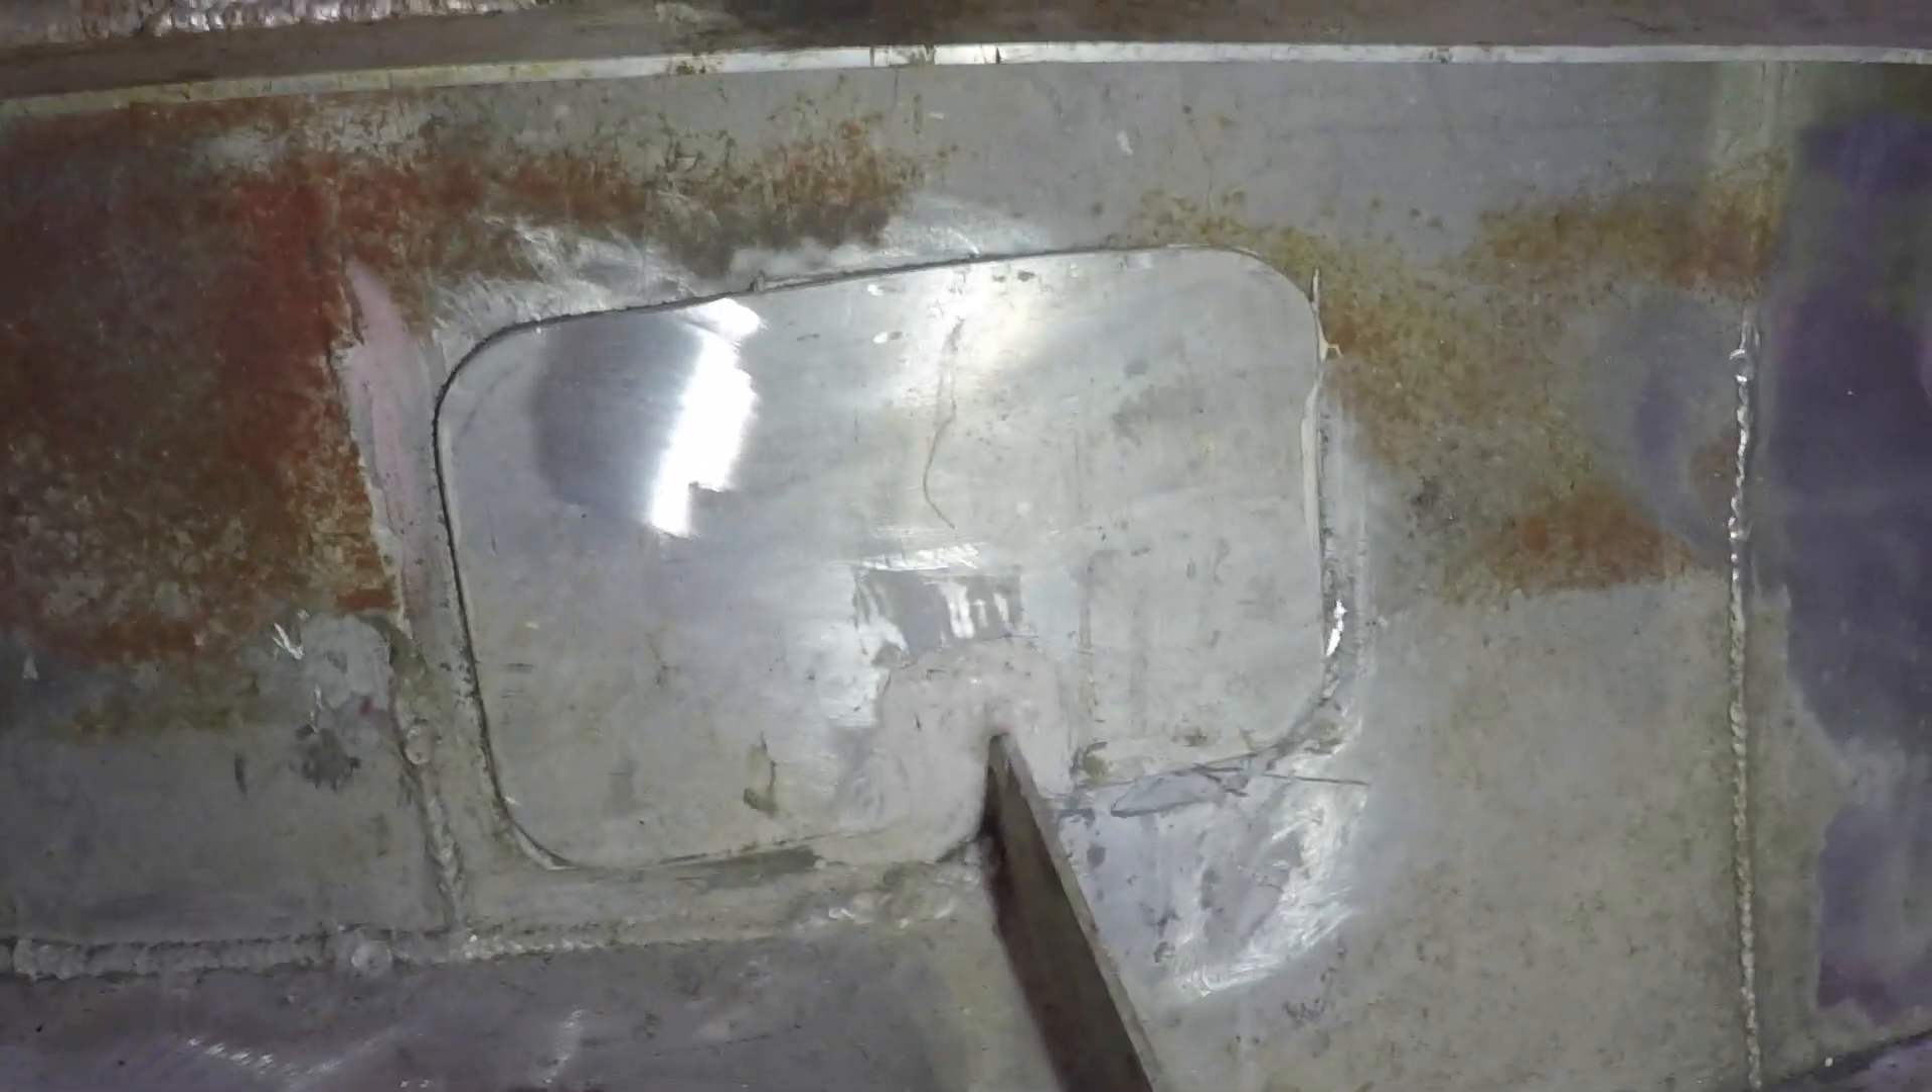Now, as an aside, on this side, you'll see this plate that I've put on. I put that on a year ago.